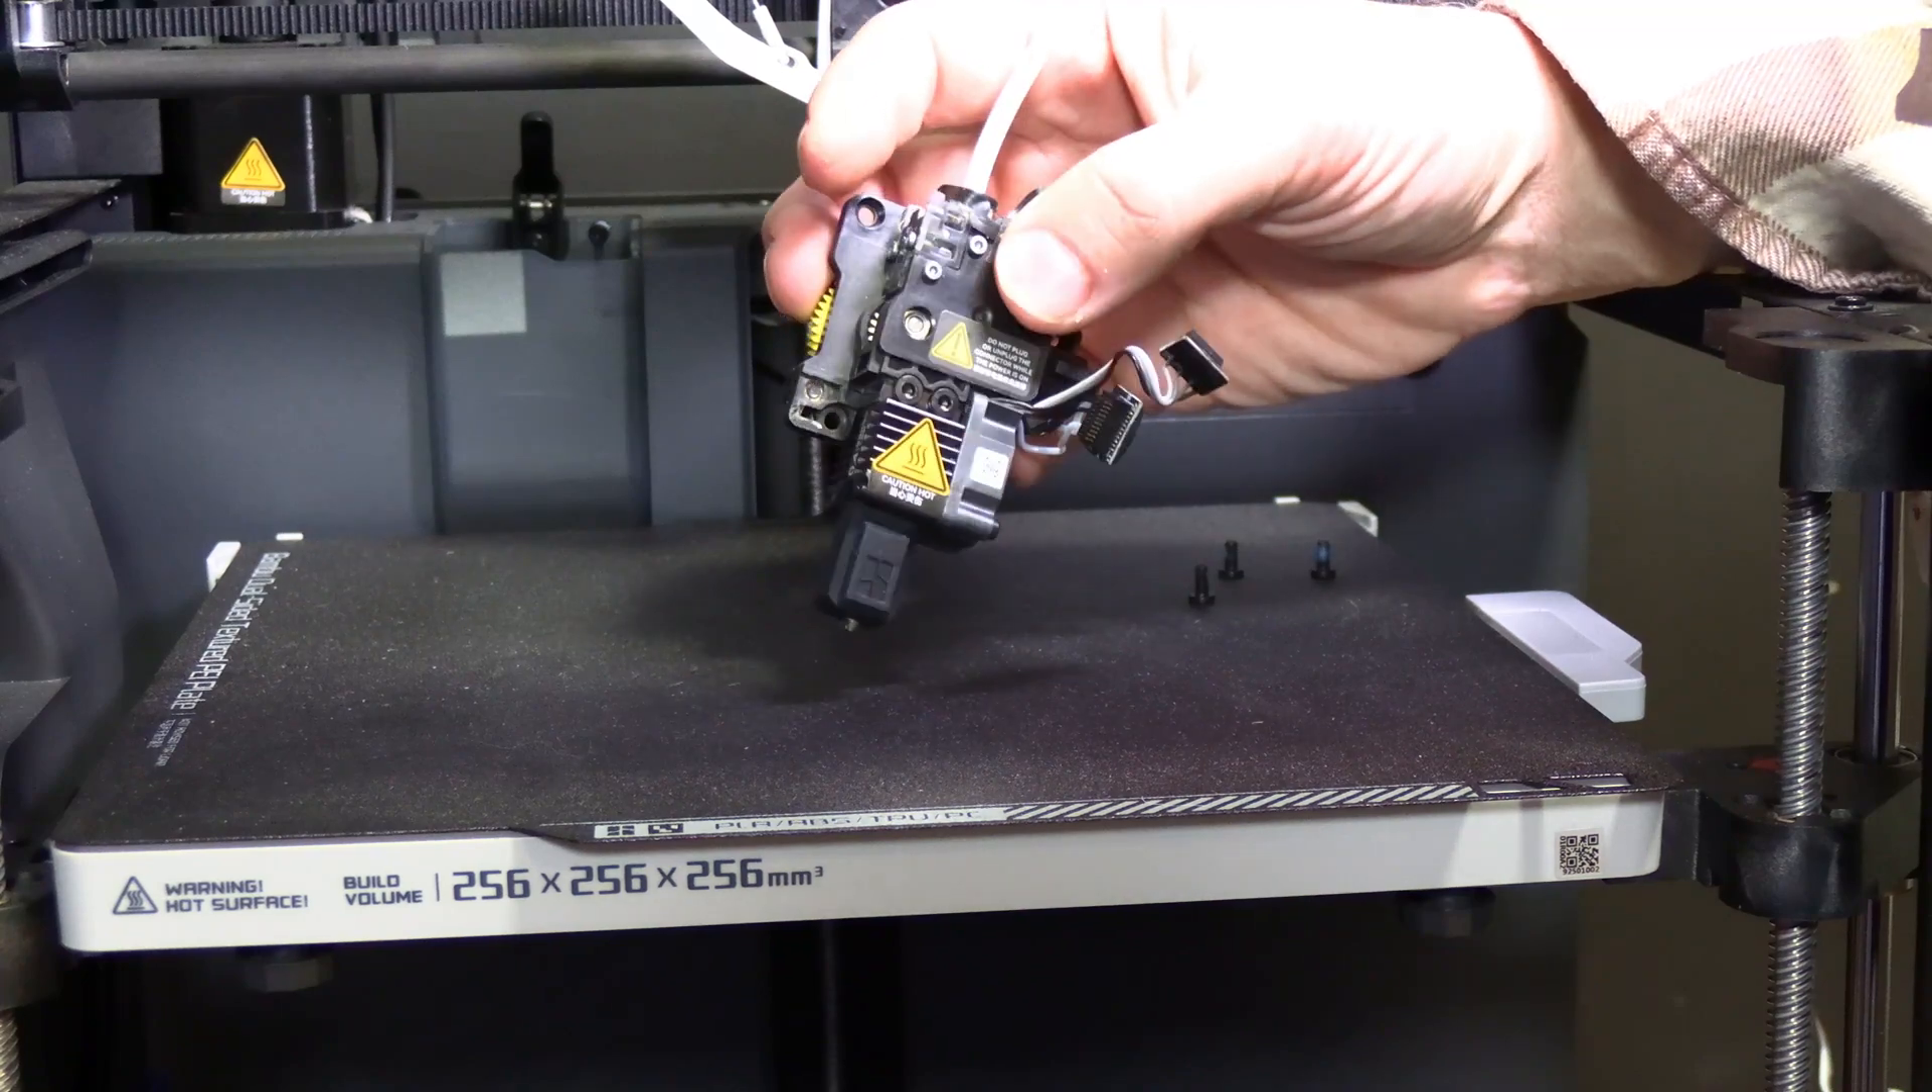And there you have it the extruder and the hot end have been removed.